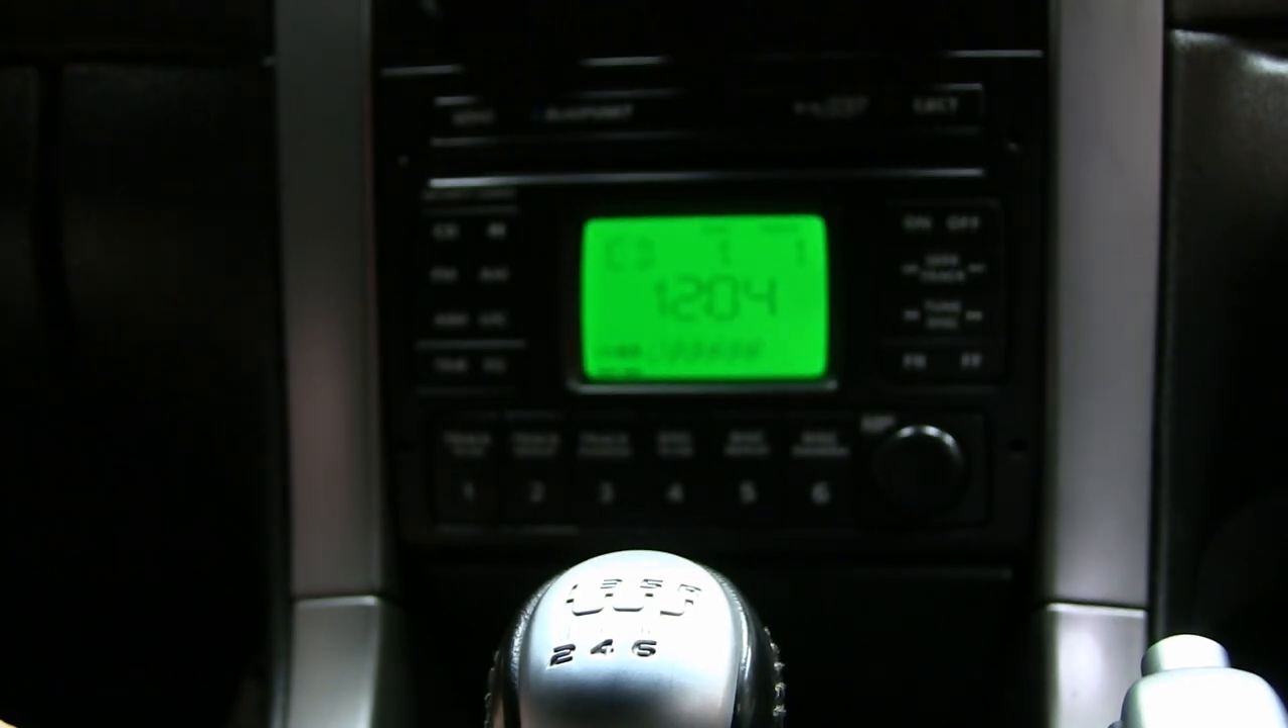Everything is snapped back in for the radio.